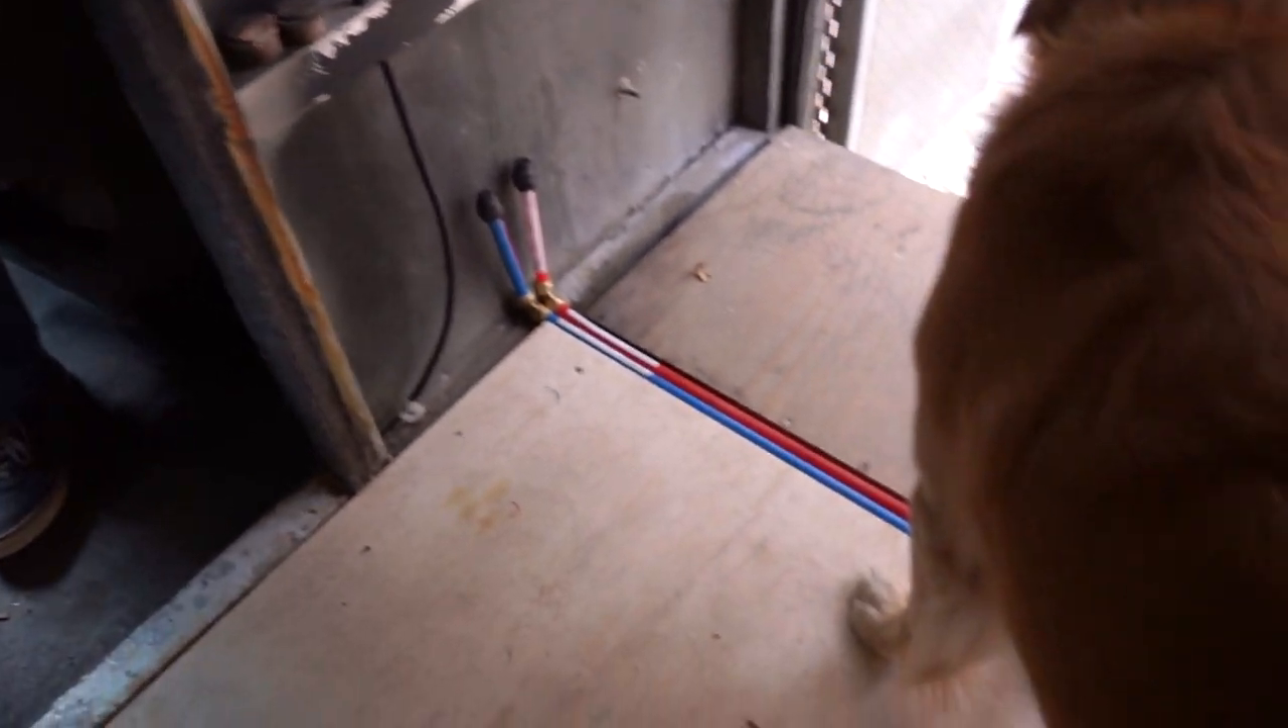So I just finished putting the hot and cold water in the floor for the potential shower.